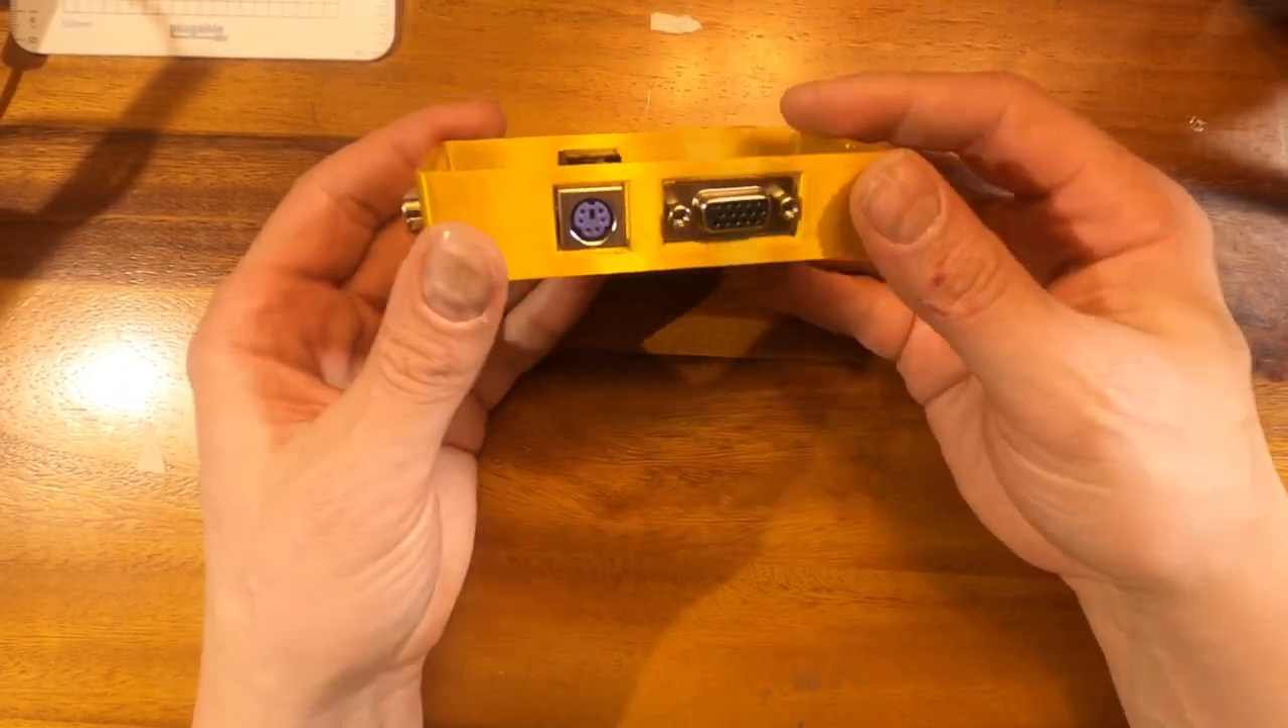Then you pull the case gently over the VGA port and it pops right in just like that.